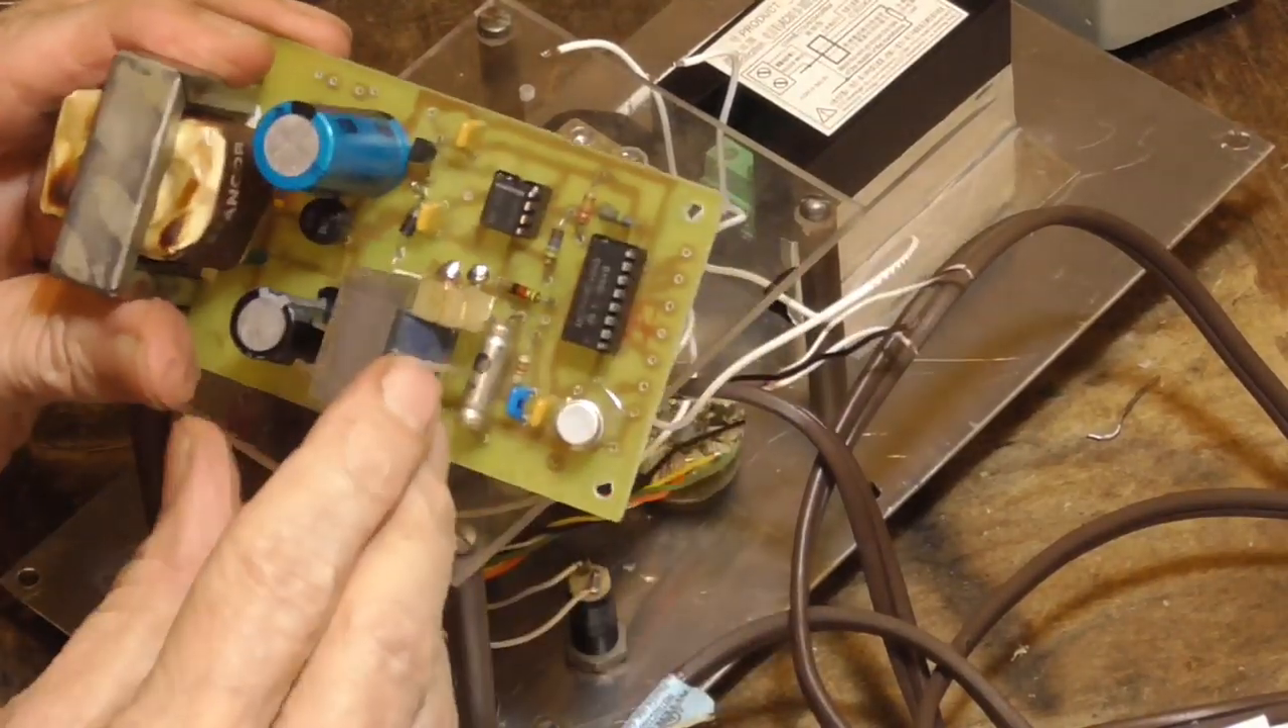We've got all the board, all the parts put on the board.